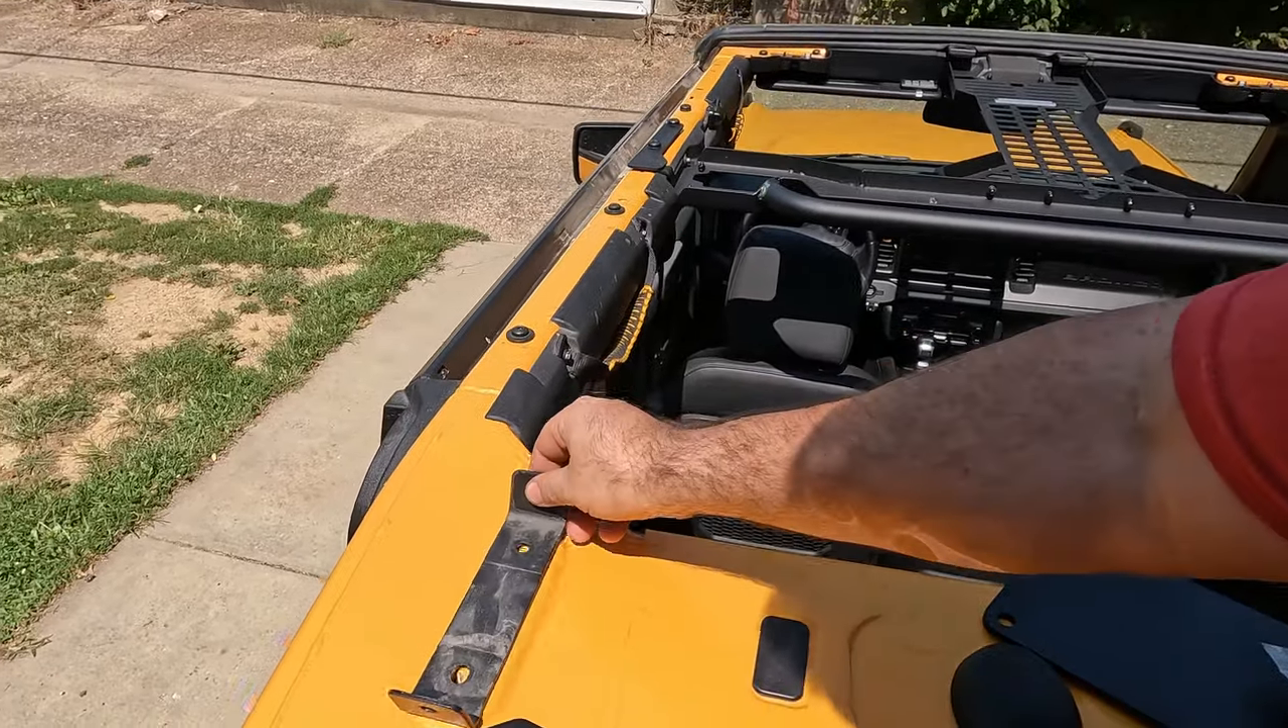Now I actually have the entire top off right now.